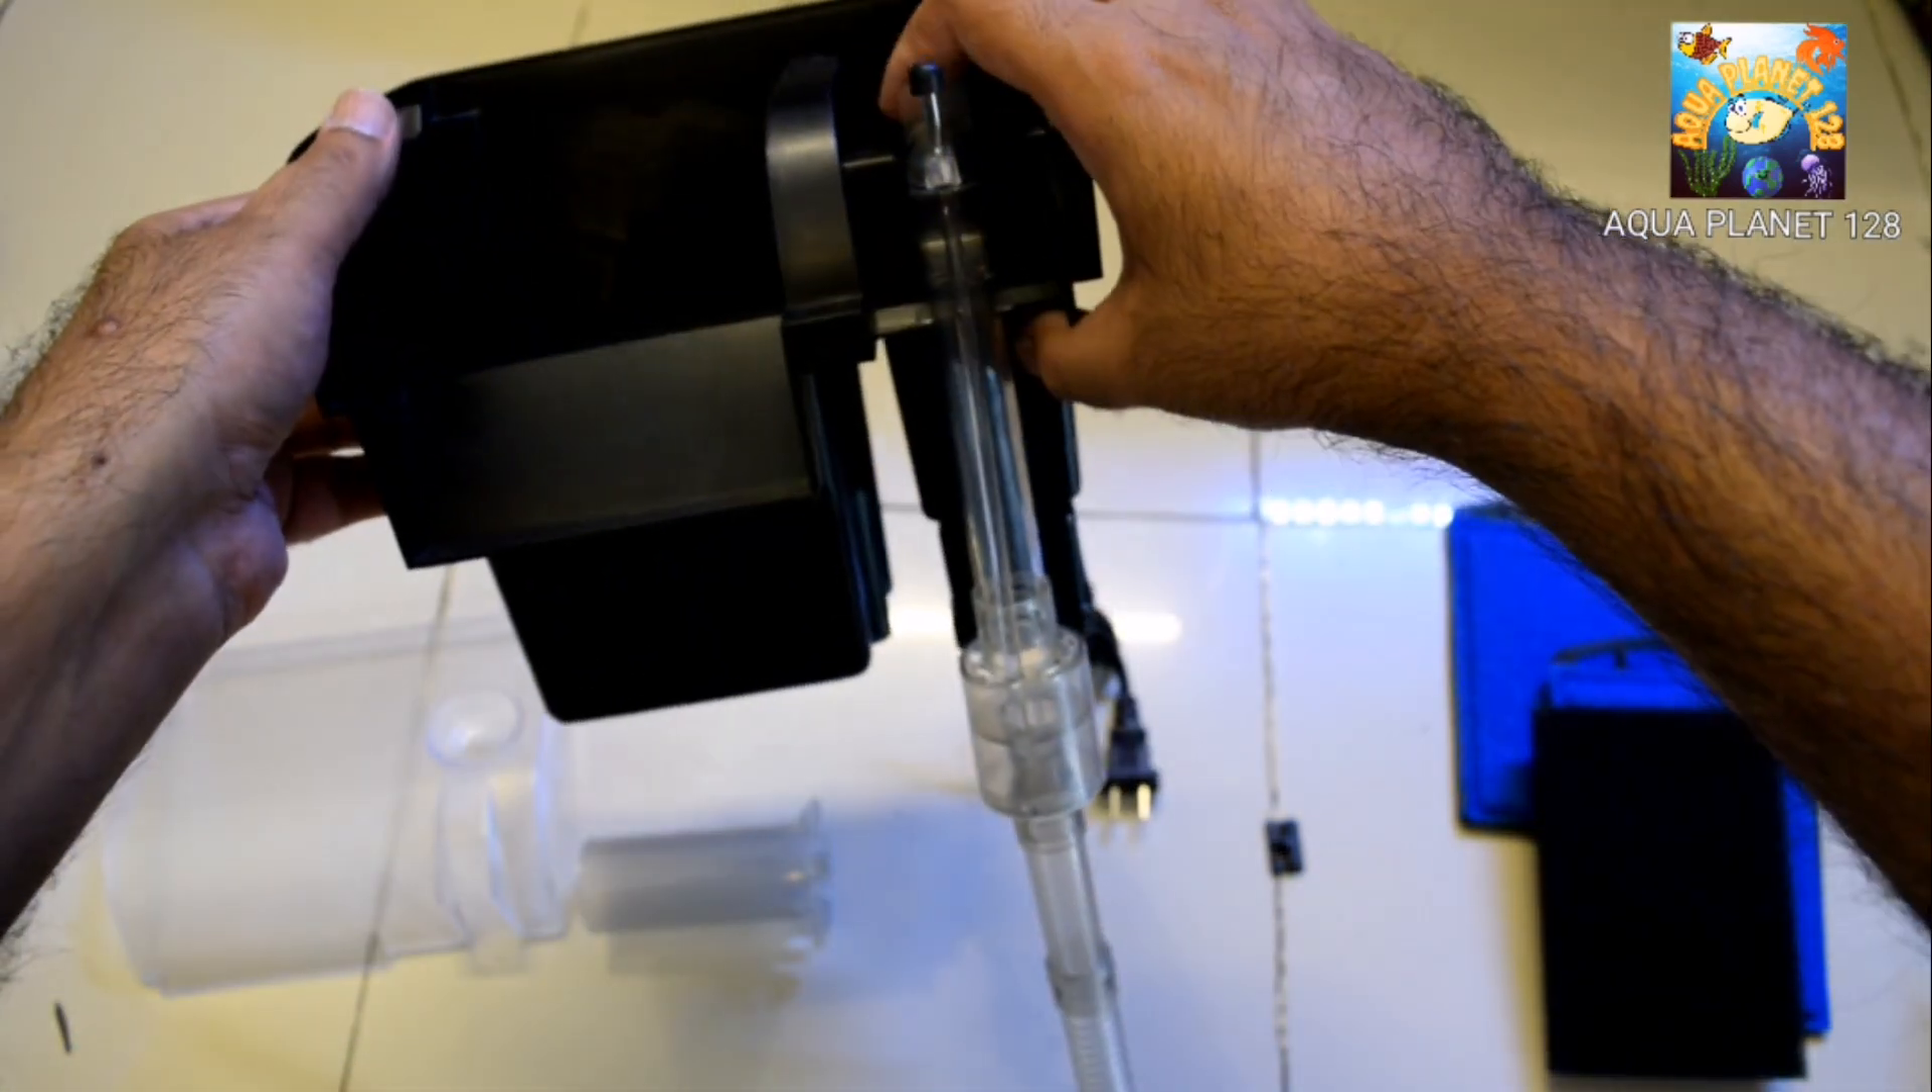So guys now you can see we have installed the inlet assembly of the water and now we are going to install the filtration media.